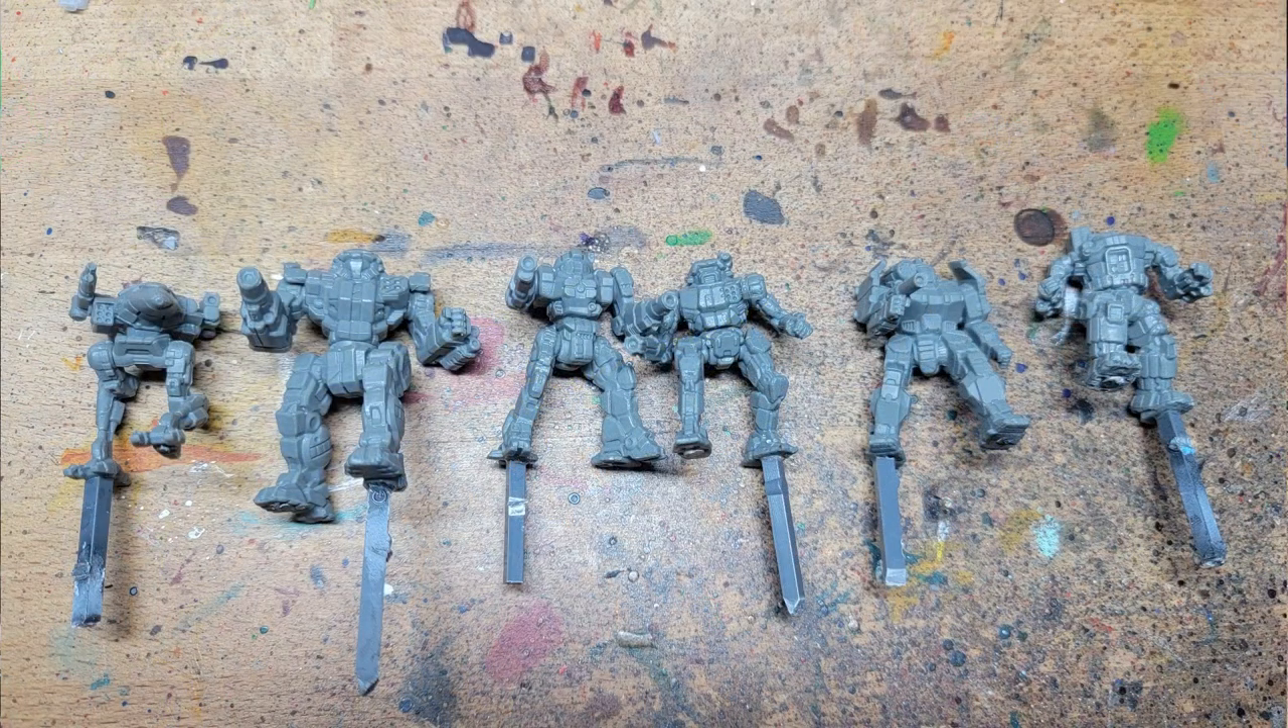Since I 3D print my bases, I've pulled mine off and glued little bits of plastic sprue to the feet for easy holding while painting.